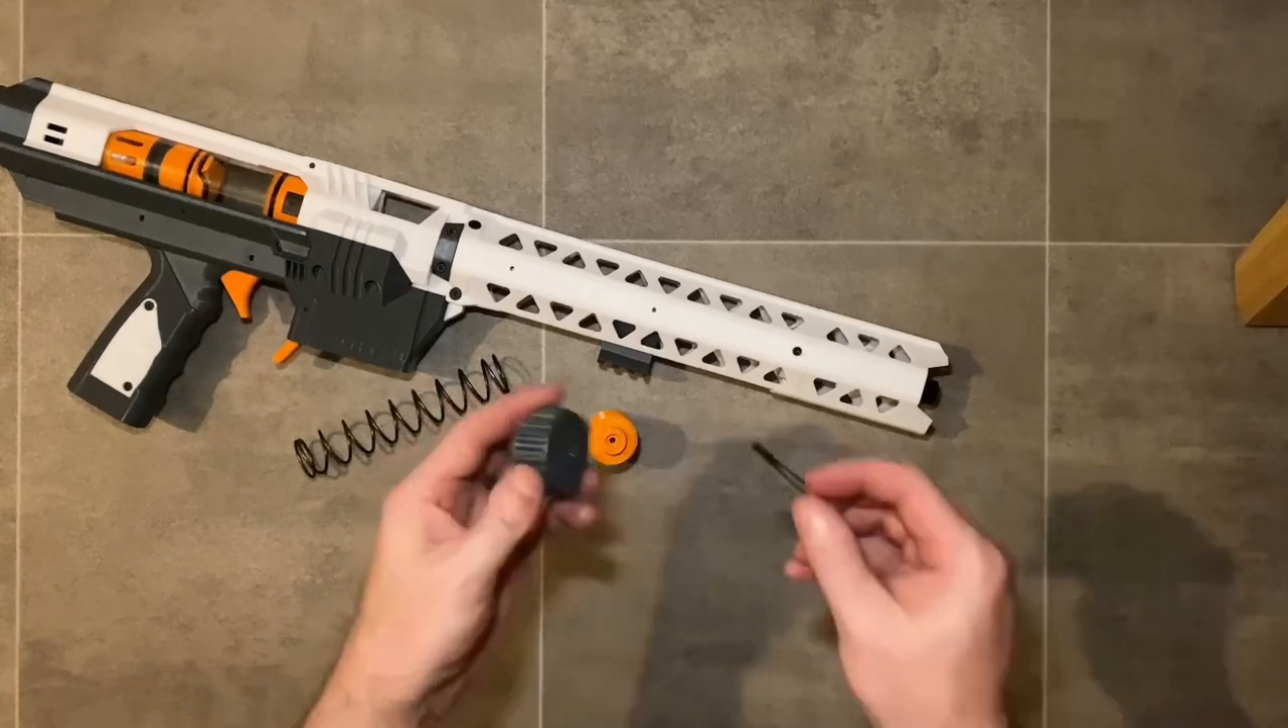The keen amongst you will have realized there's no spring installed in the blaster yet because we've got a quick change spring mechanism and with preload adjustments.